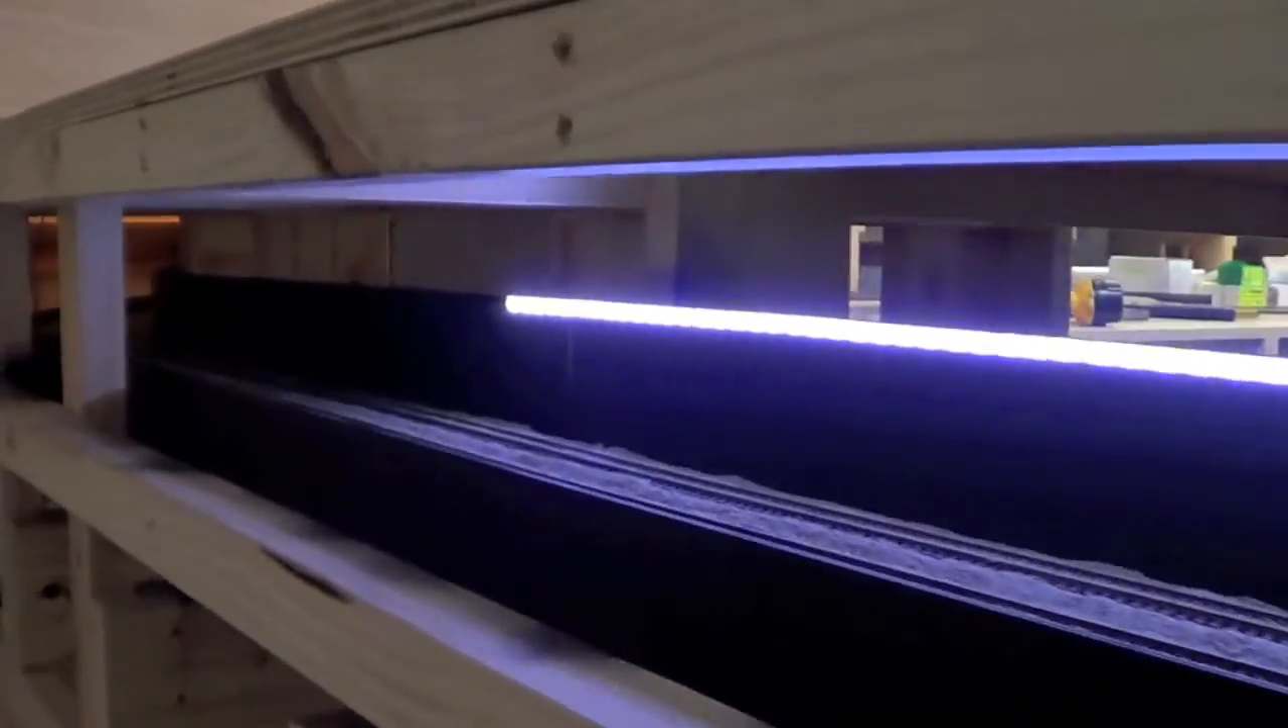So guys, I want to finish all my lights off underneath the top. So I've brought another one of these LED ribbons, which as you can see, that's where it stops.